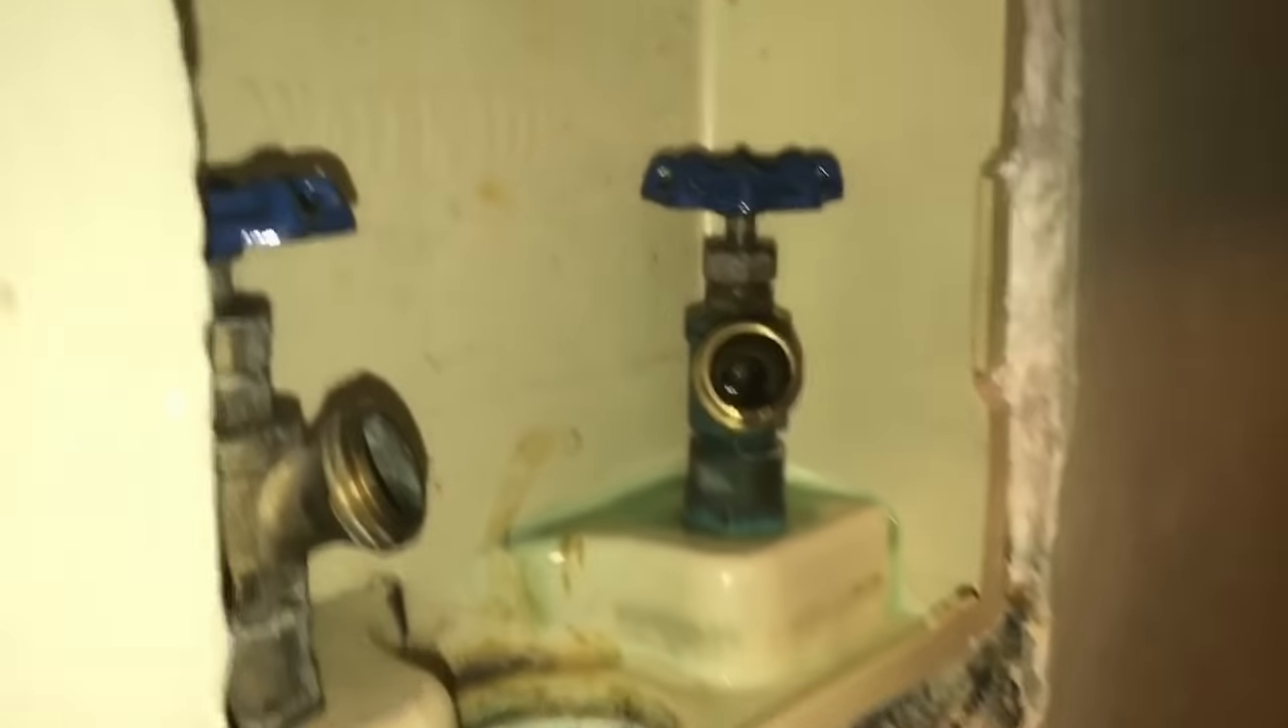So i've removed the hoses to give me some space to work here and i've got my adjustable wrench and i'm going to tighten this nut underneath the handle.